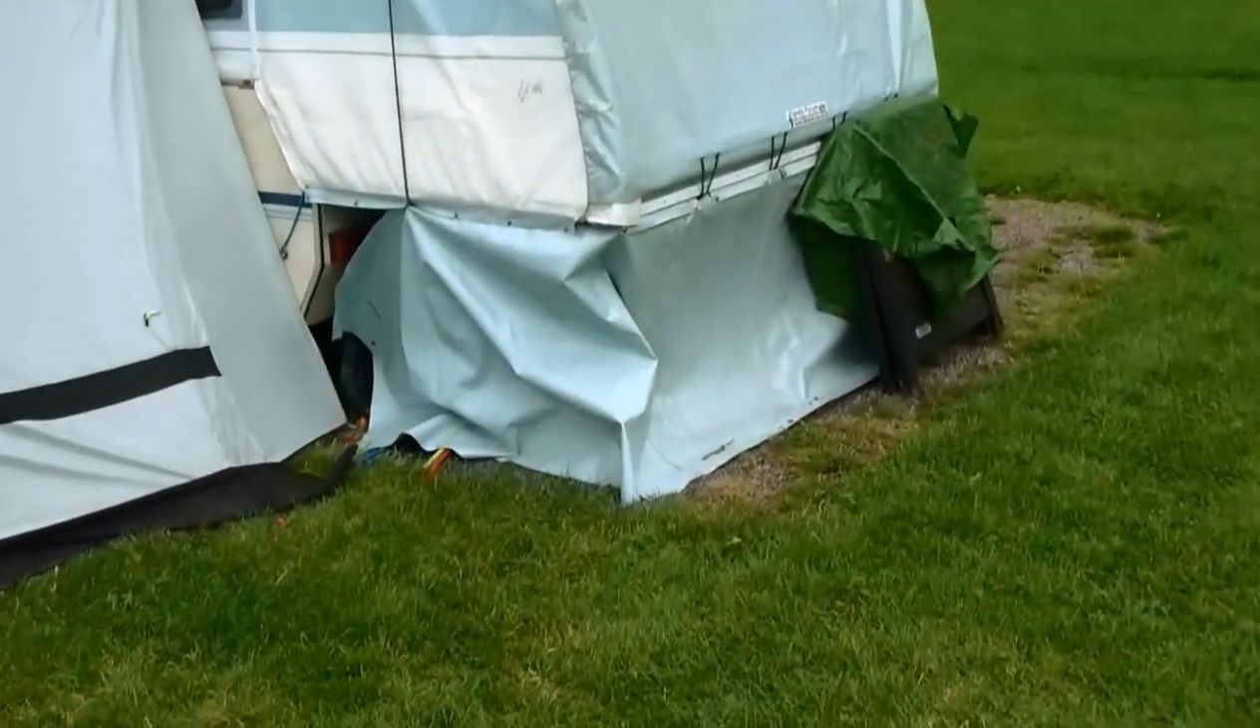Got the back skirt on. With a number of things being stored underneath.